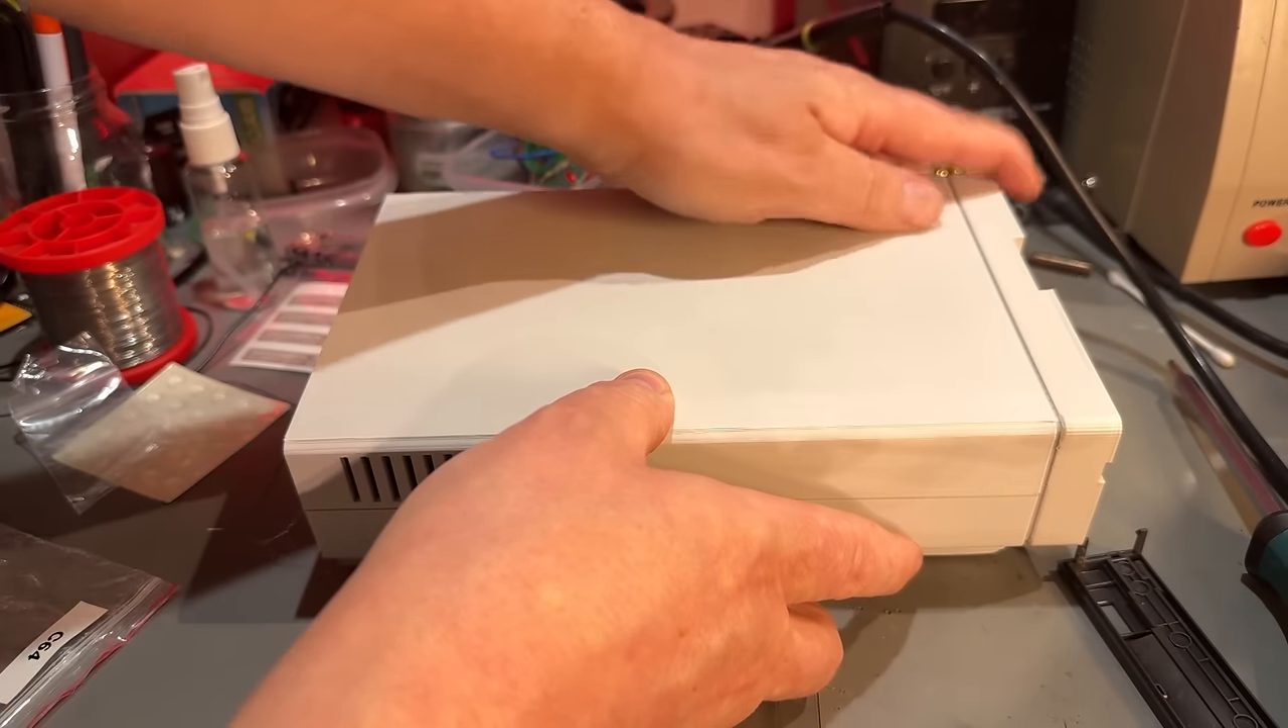How does the top lid fit okay yeah that fits very nicely.